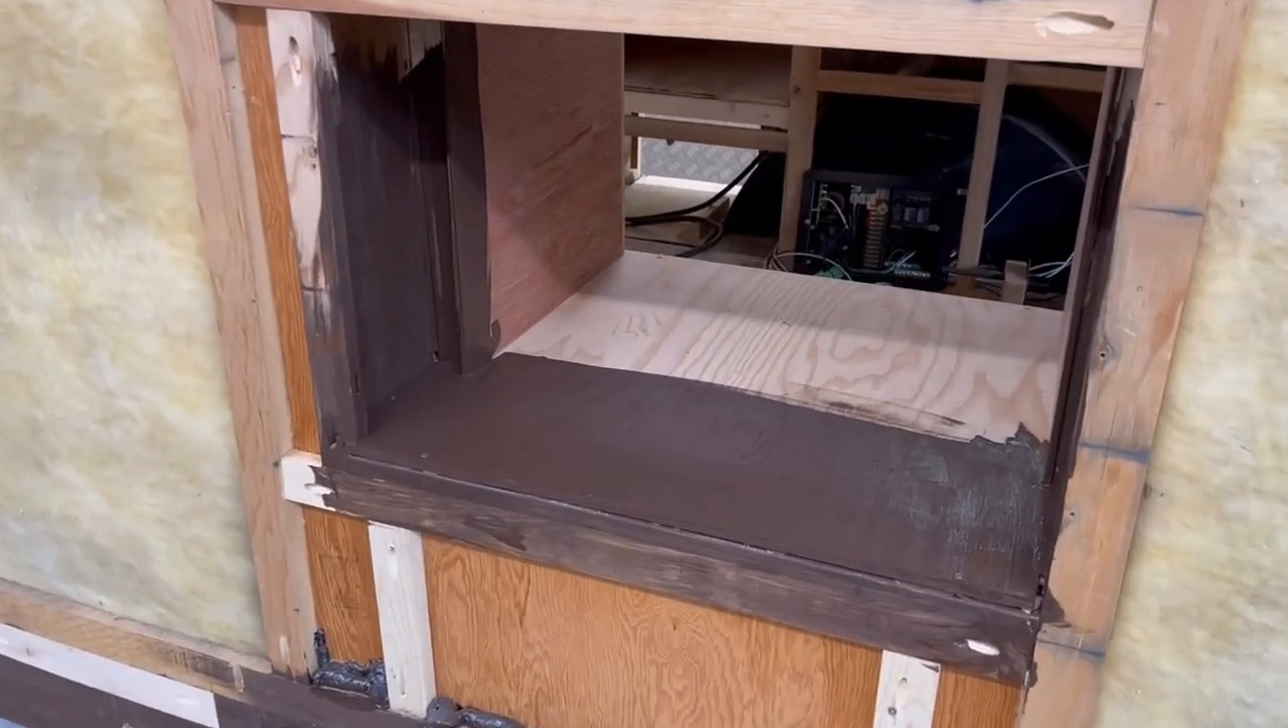The fridge sidewall vent is framed out and you can see that i've got it stained.